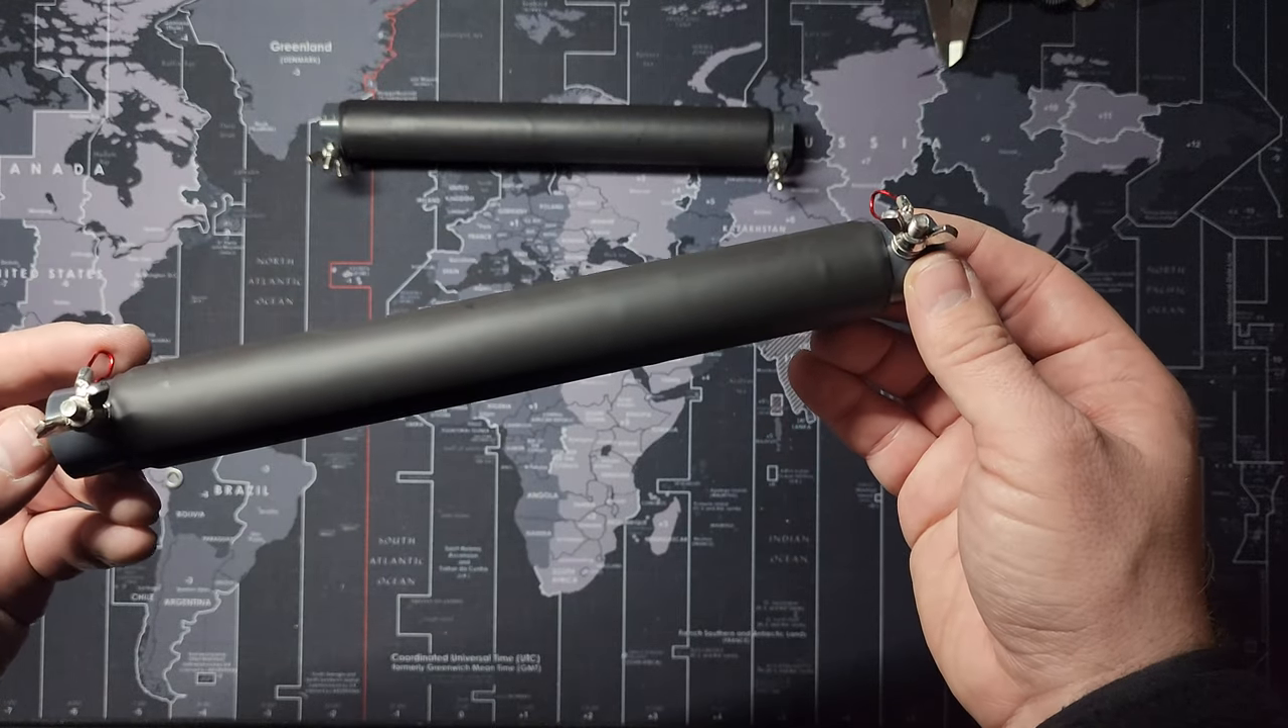All right, everybody. Heat shrinking is done. Now we just got to put it up onto the wire.